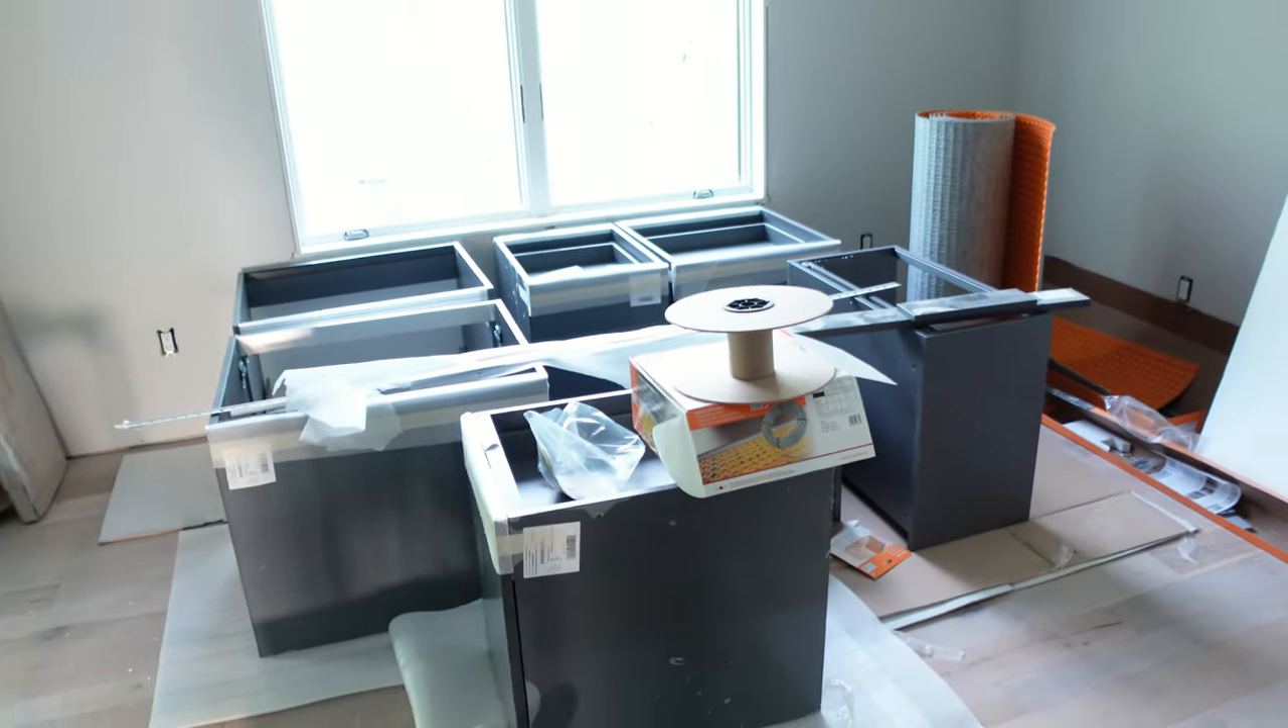We have a lot of cabinets still in here that need to be installed.